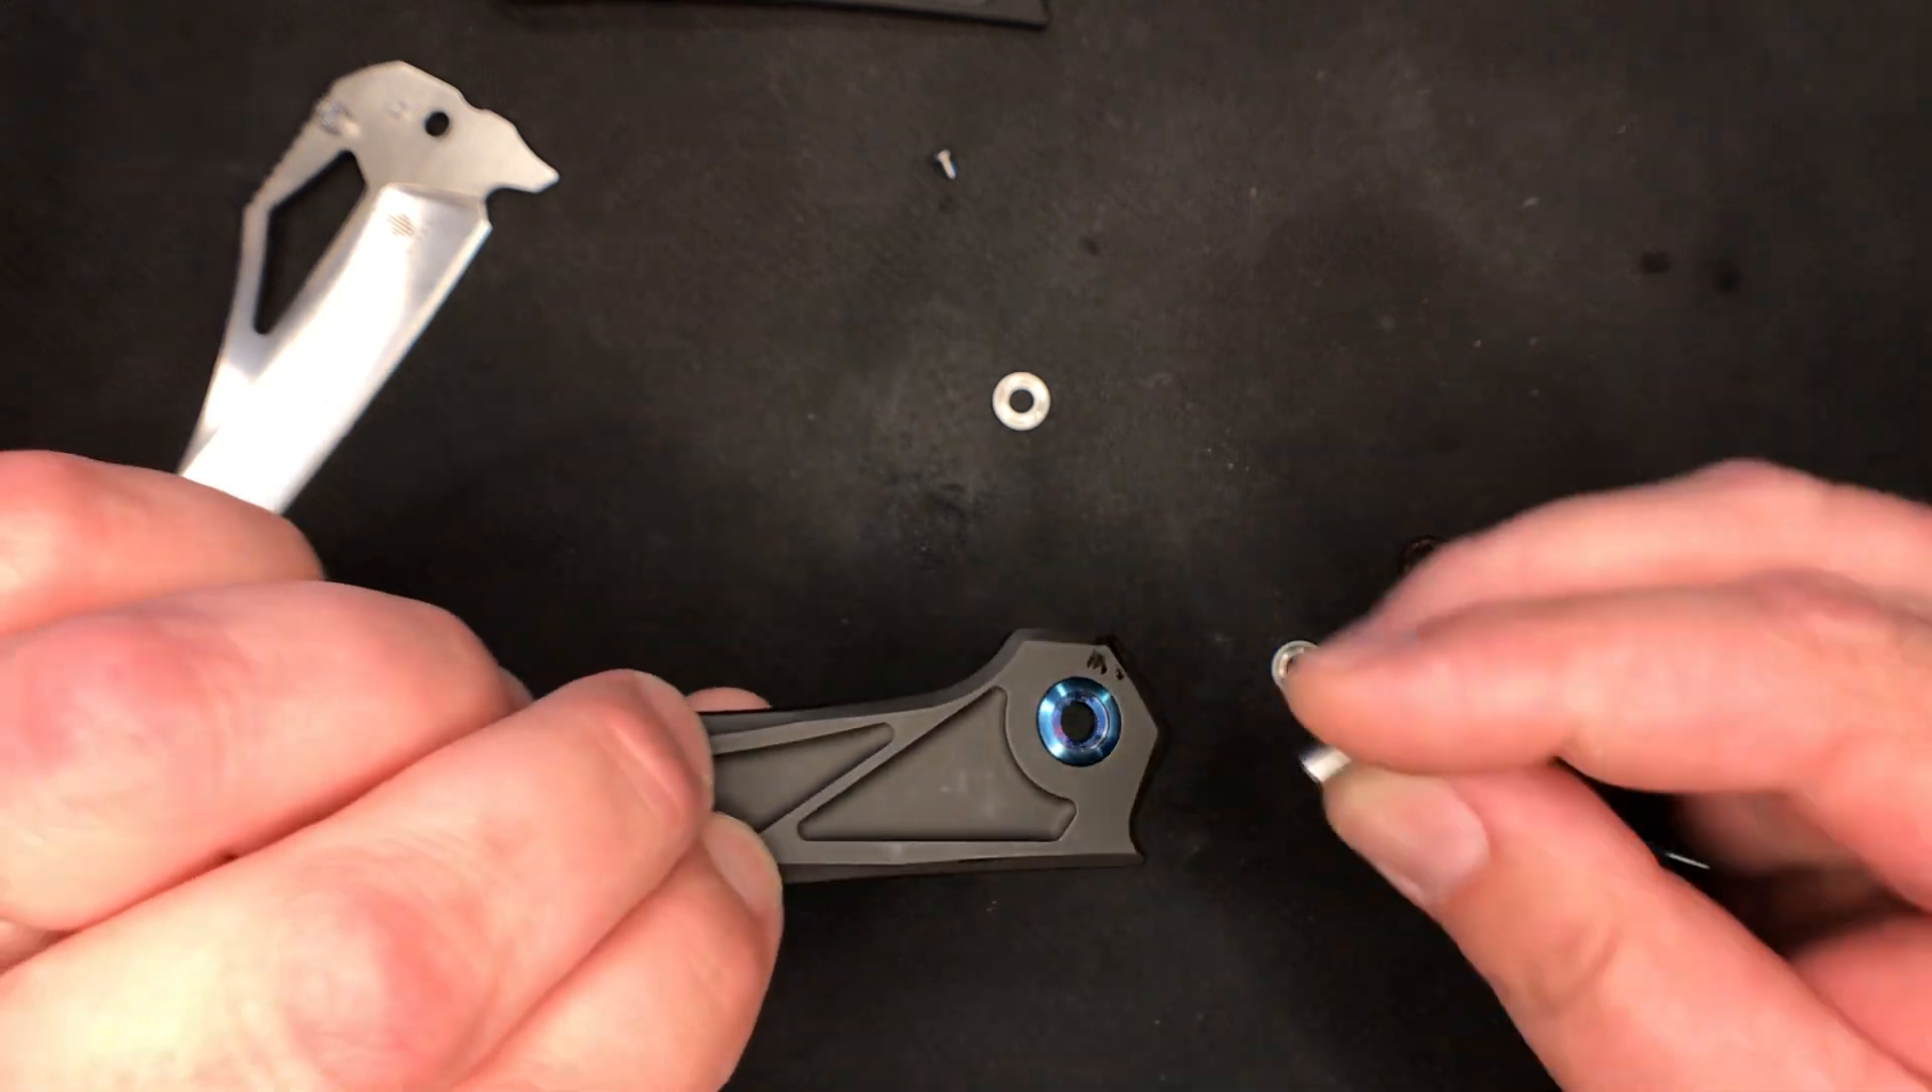So we still have our pivot collar on, on this side.